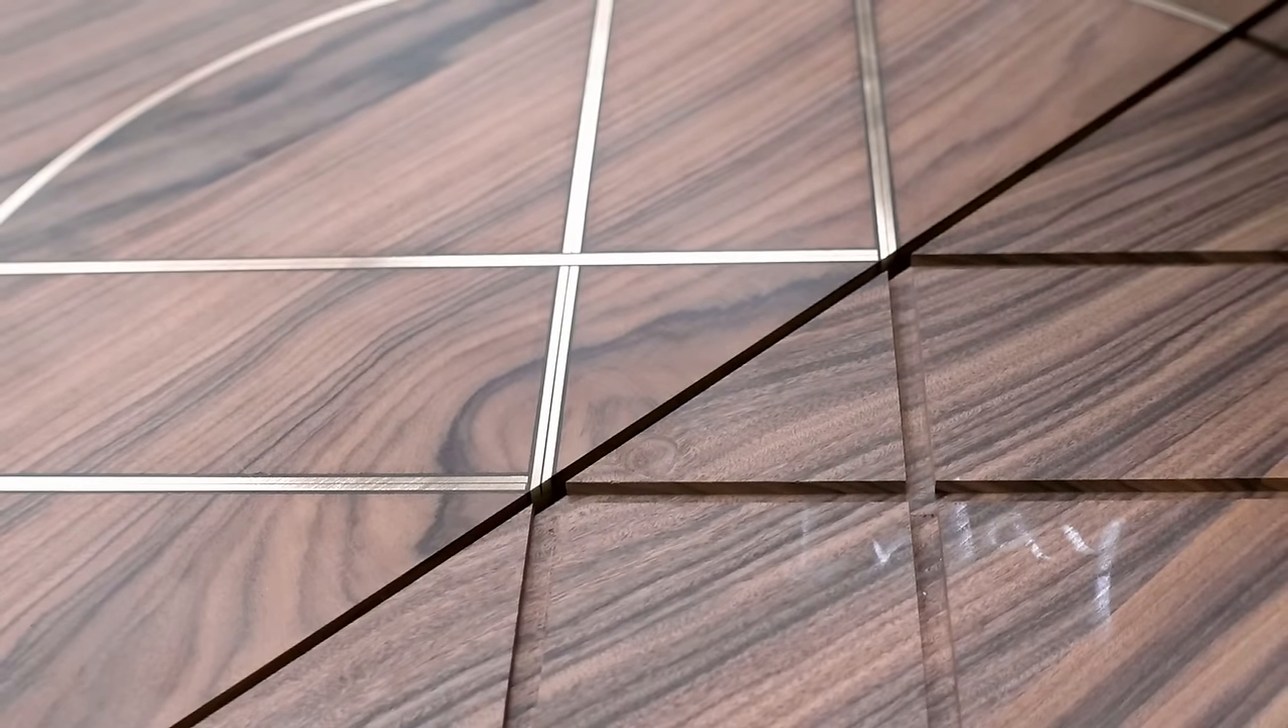The two main table panels also need to line up. And they do.